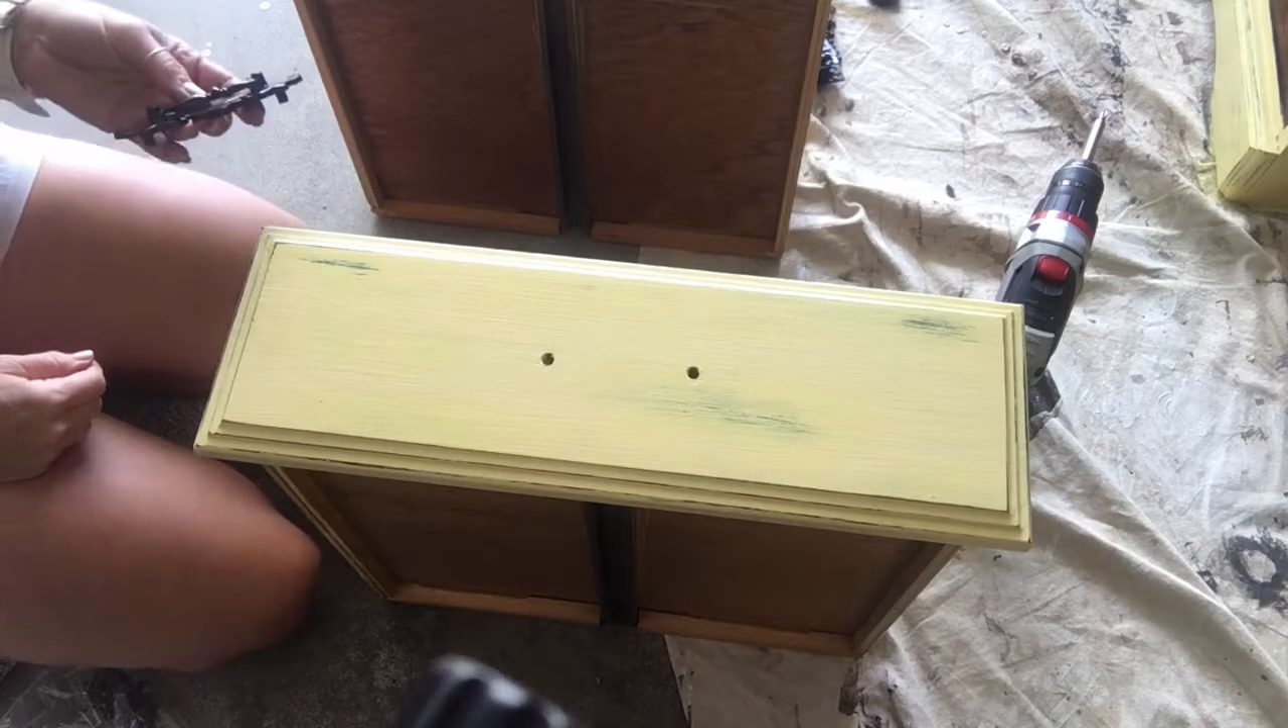Everything is done and it's time to put those drawer pulls back on.